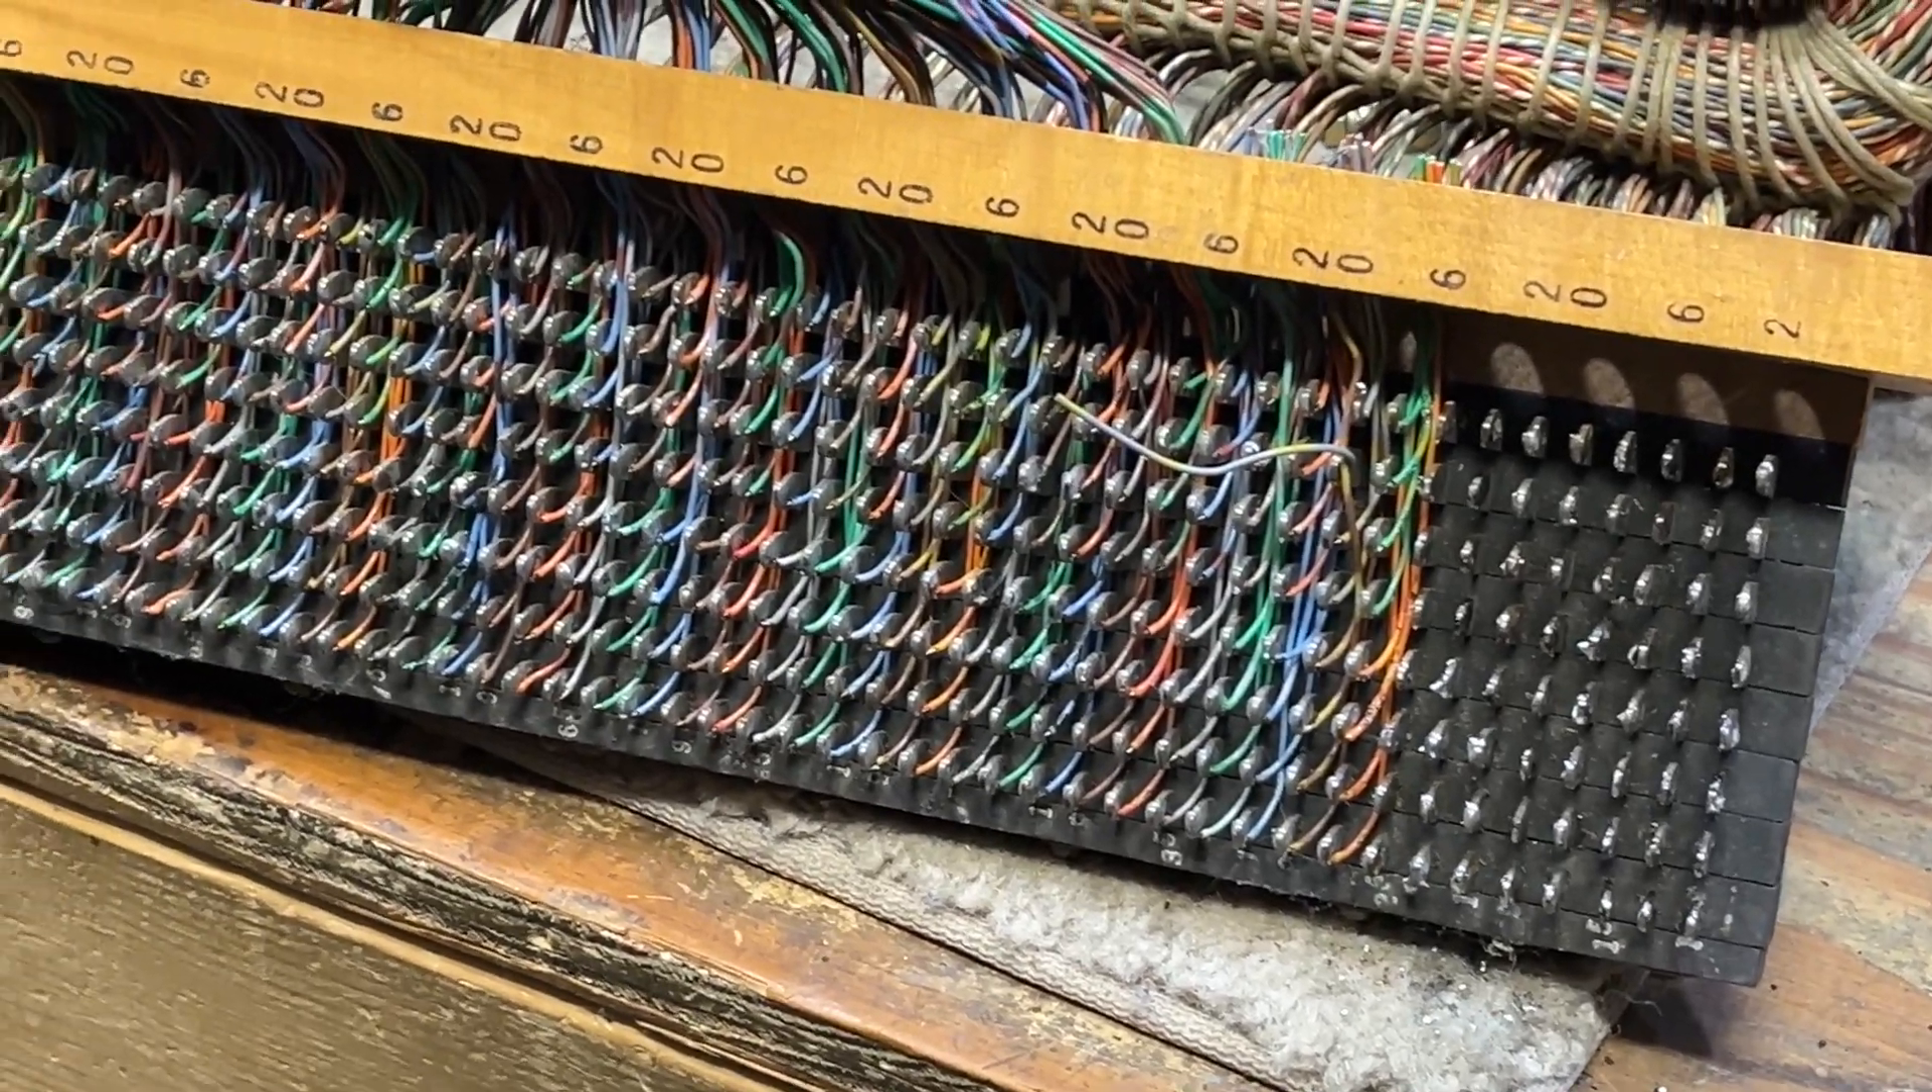You can see I got the first 9 or 10 rows of wires cleaned off. The rest of them I'll be desoldering.